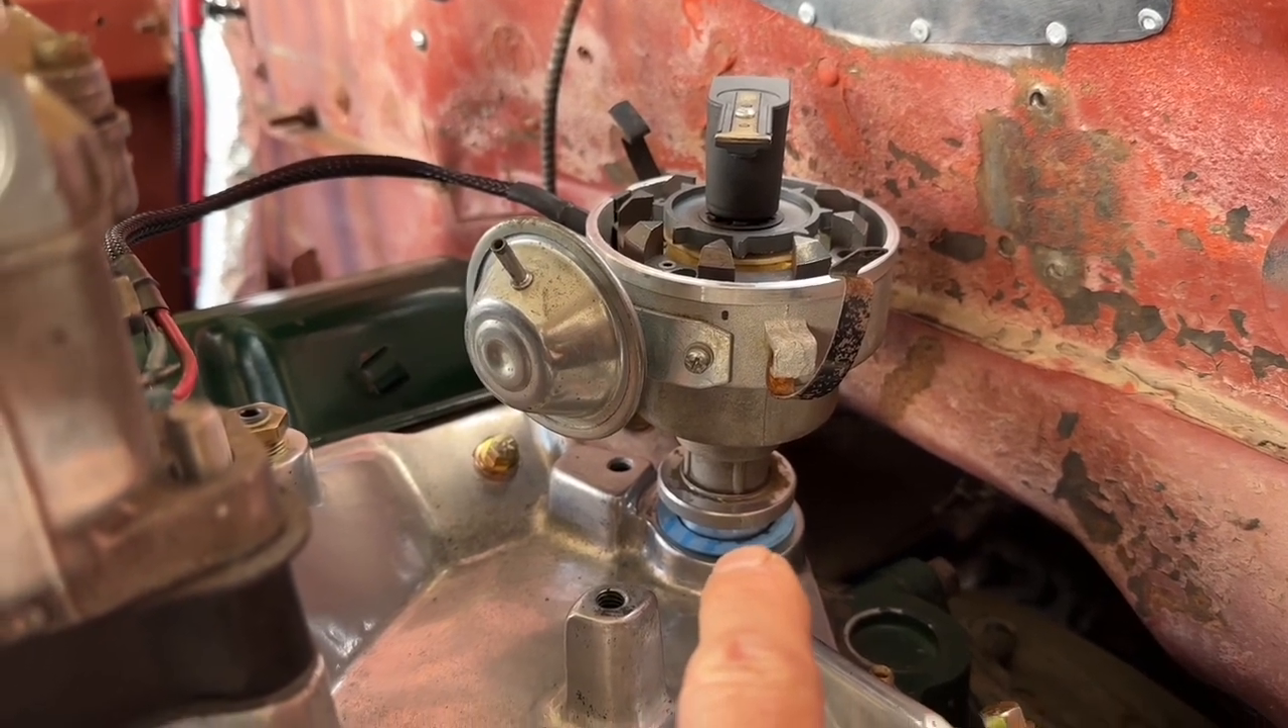Why won't the distributor go all the way down?